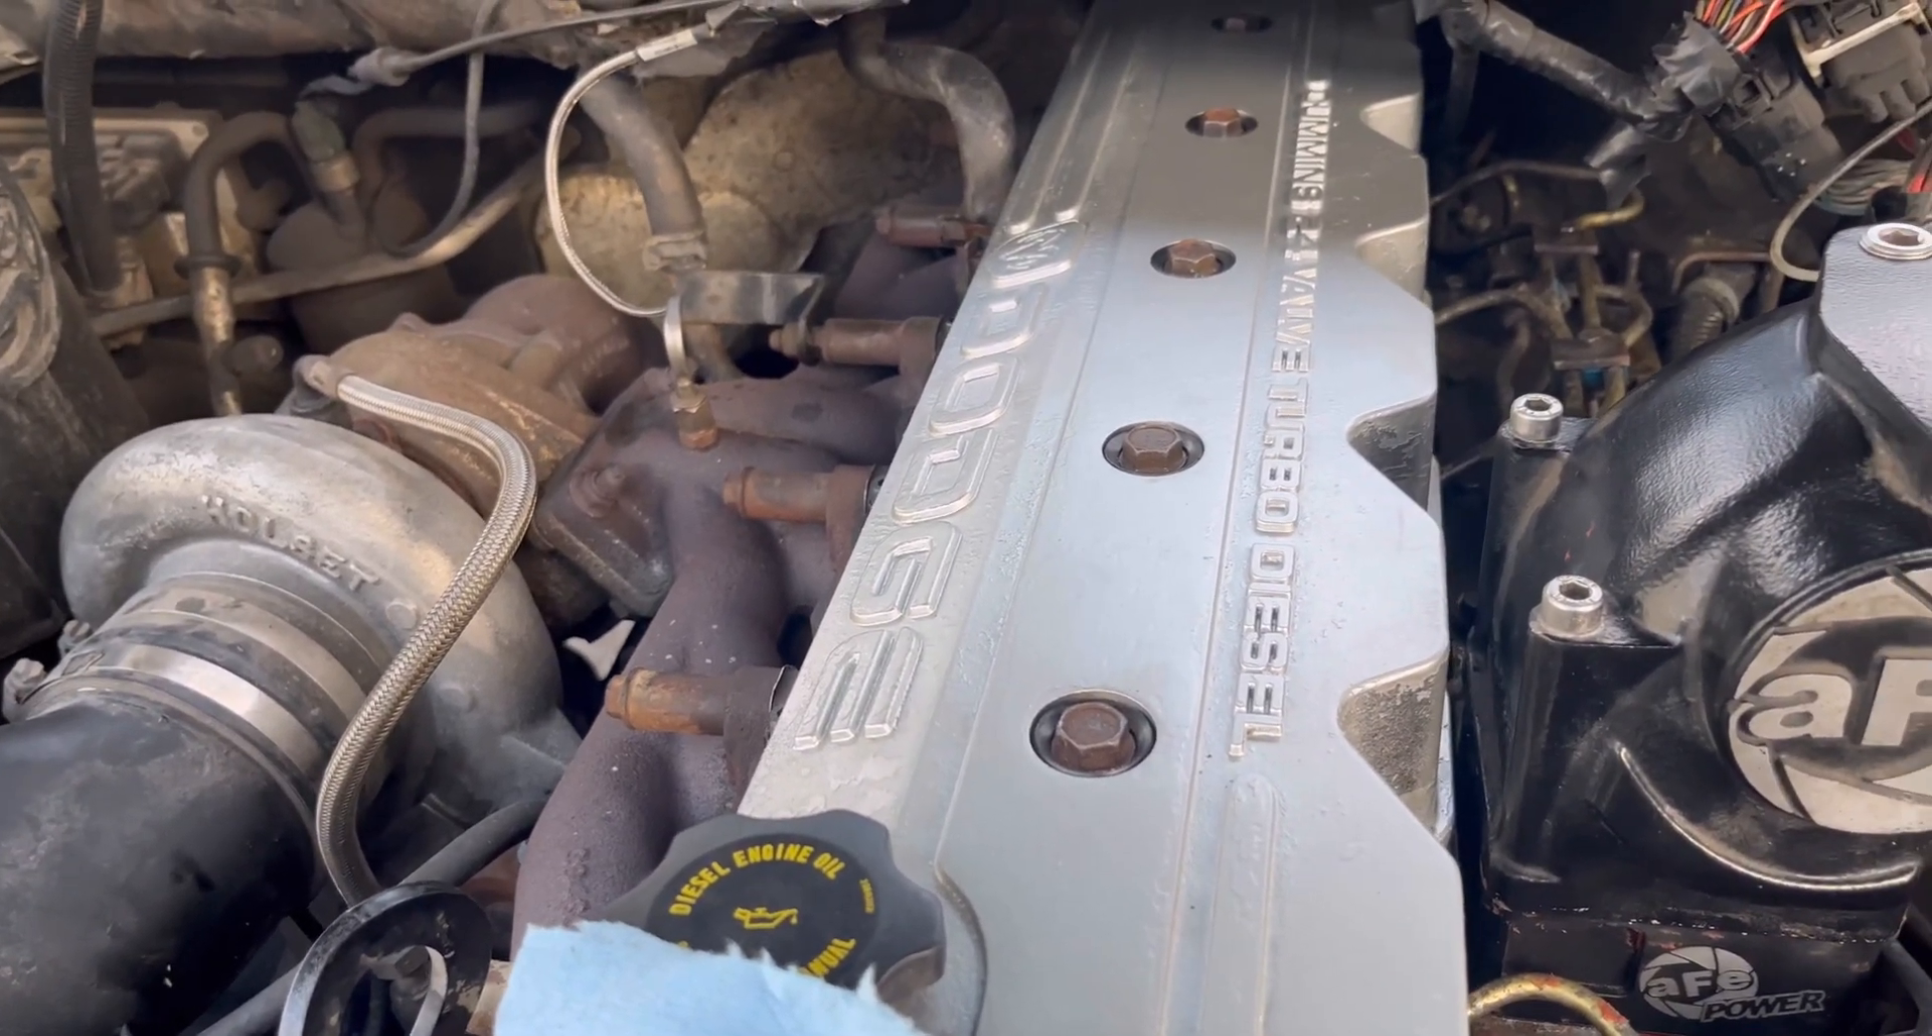So that's my valve cover back on.